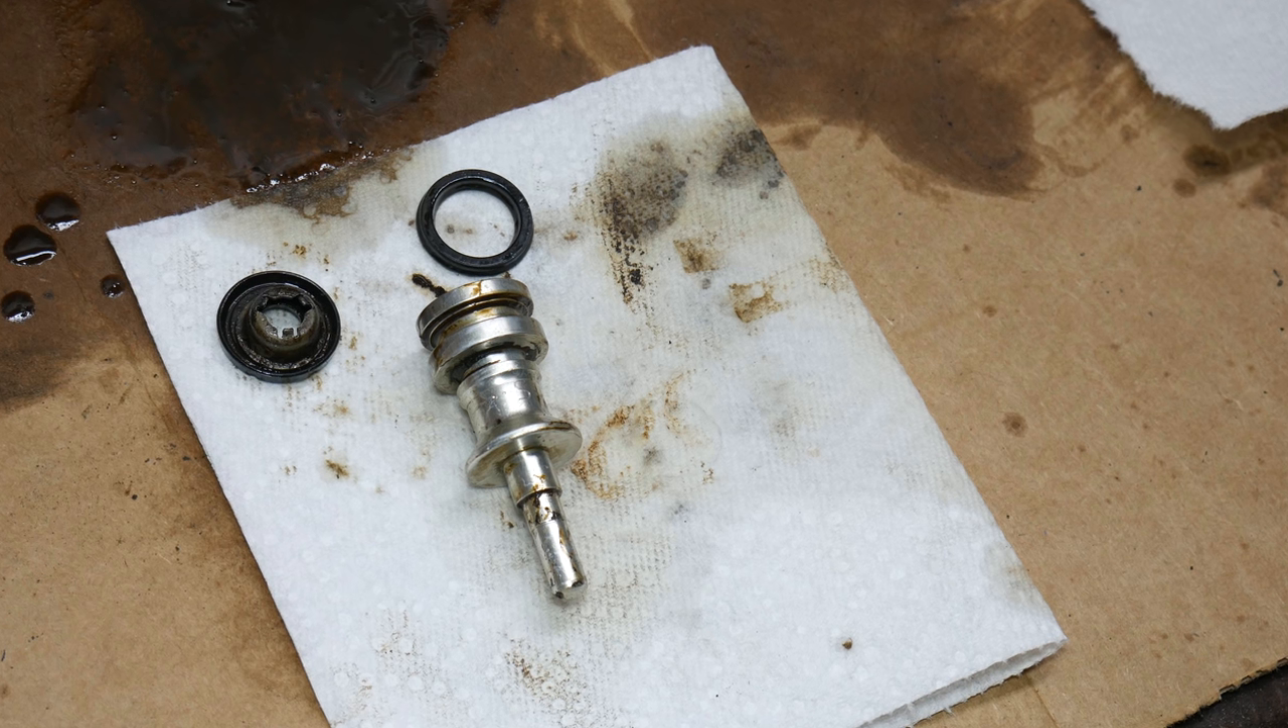And that's the secondary piston disassembled. And that's pretty much it. All that's left to do is to clean the parts.